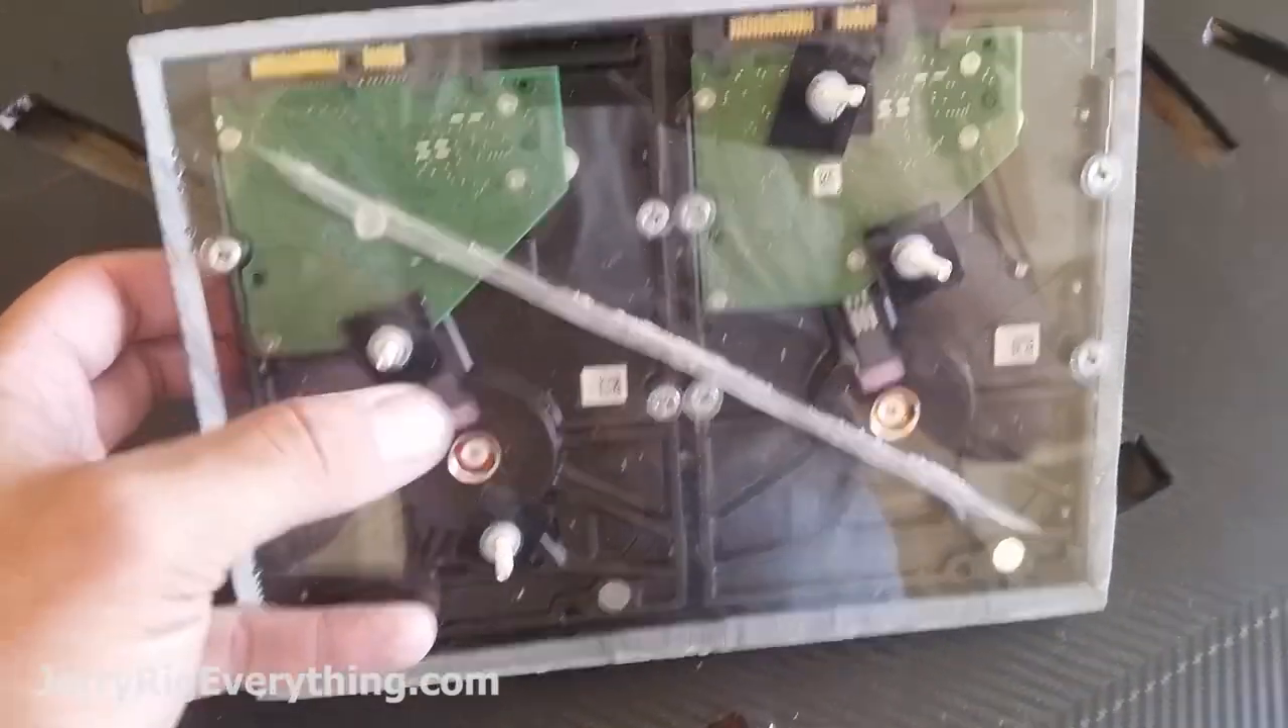I have put the screws in first and then I screwed the acrylic onto the bottom of the hard drives afterward.